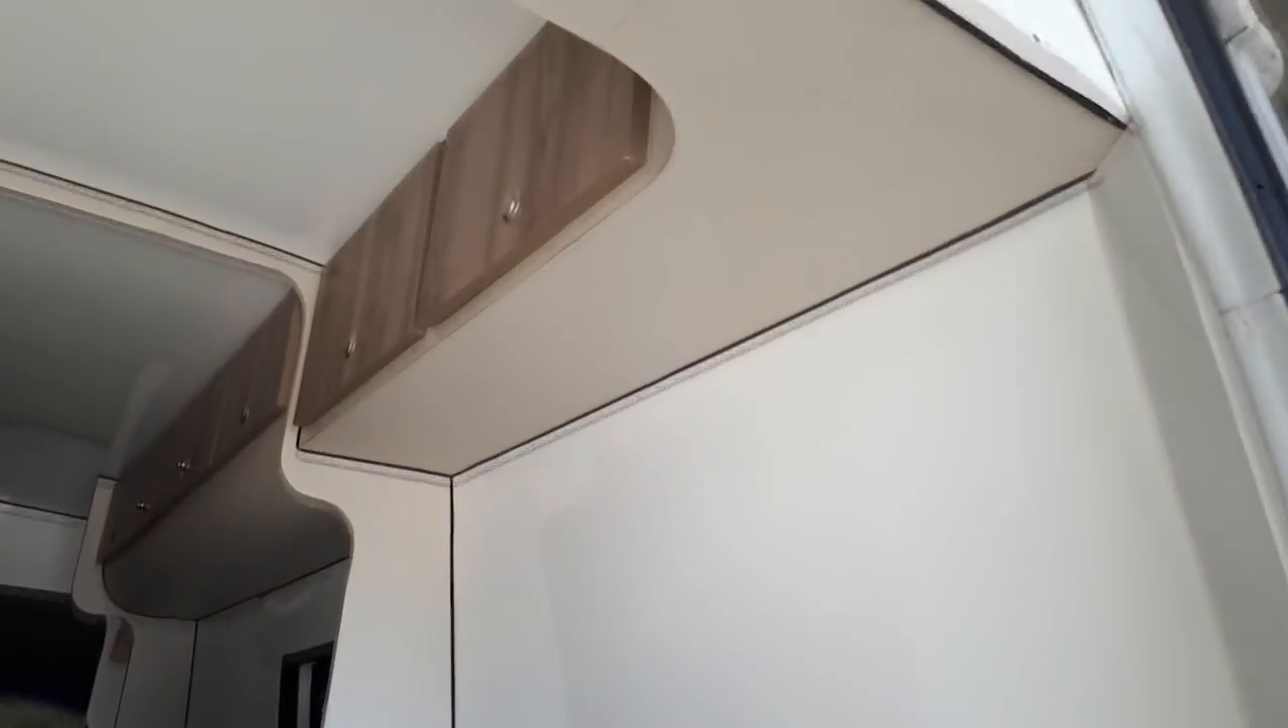Lá em cima já estão com todas as portinhas já prontas, colocadas, instaladas.